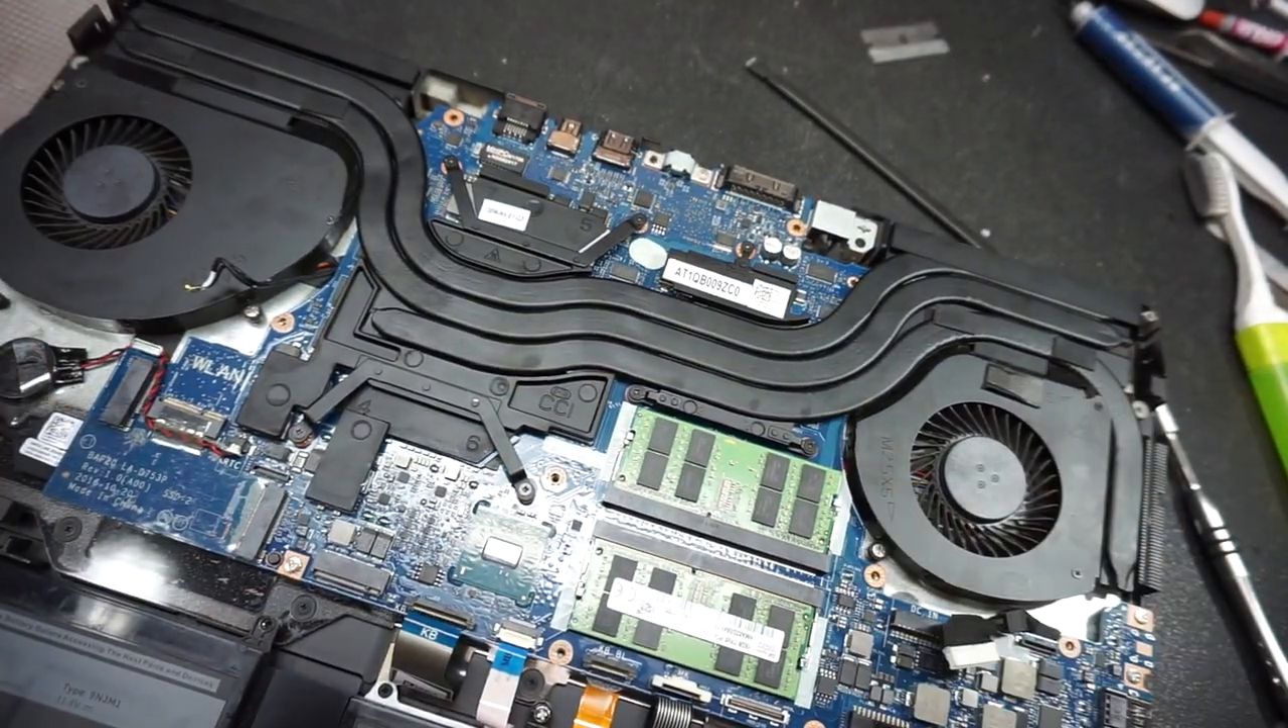Okay now we have the fans in place.